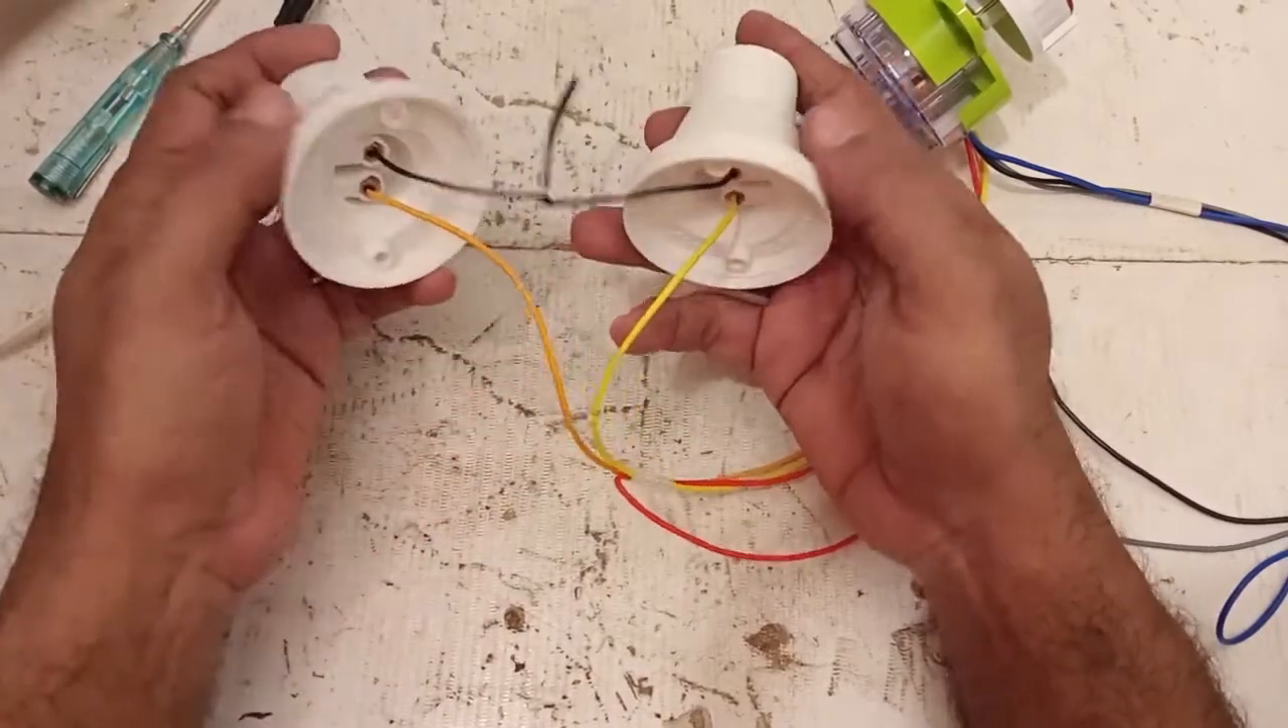اورنج اور یالو کو یہاں پر لگا دیا ہے۔